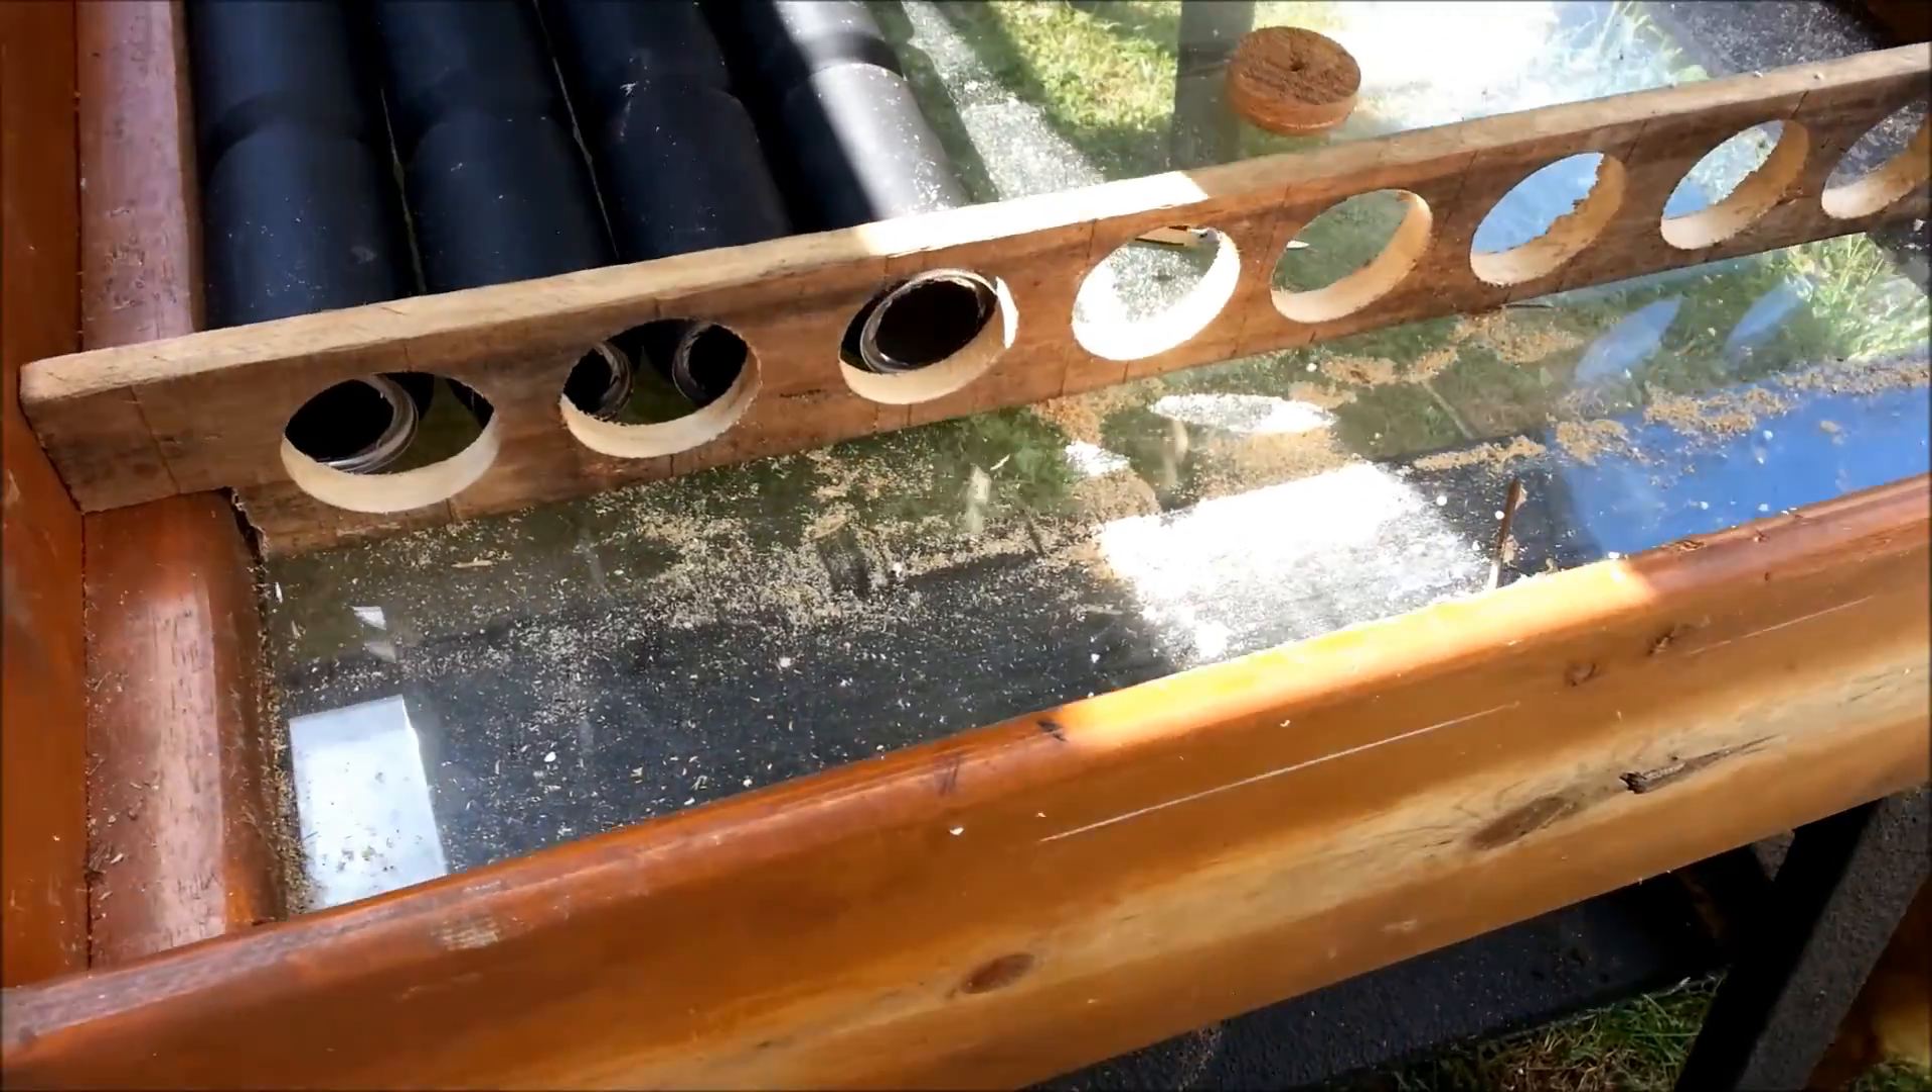I'm building my box upside down because the glass is already mounted in it.